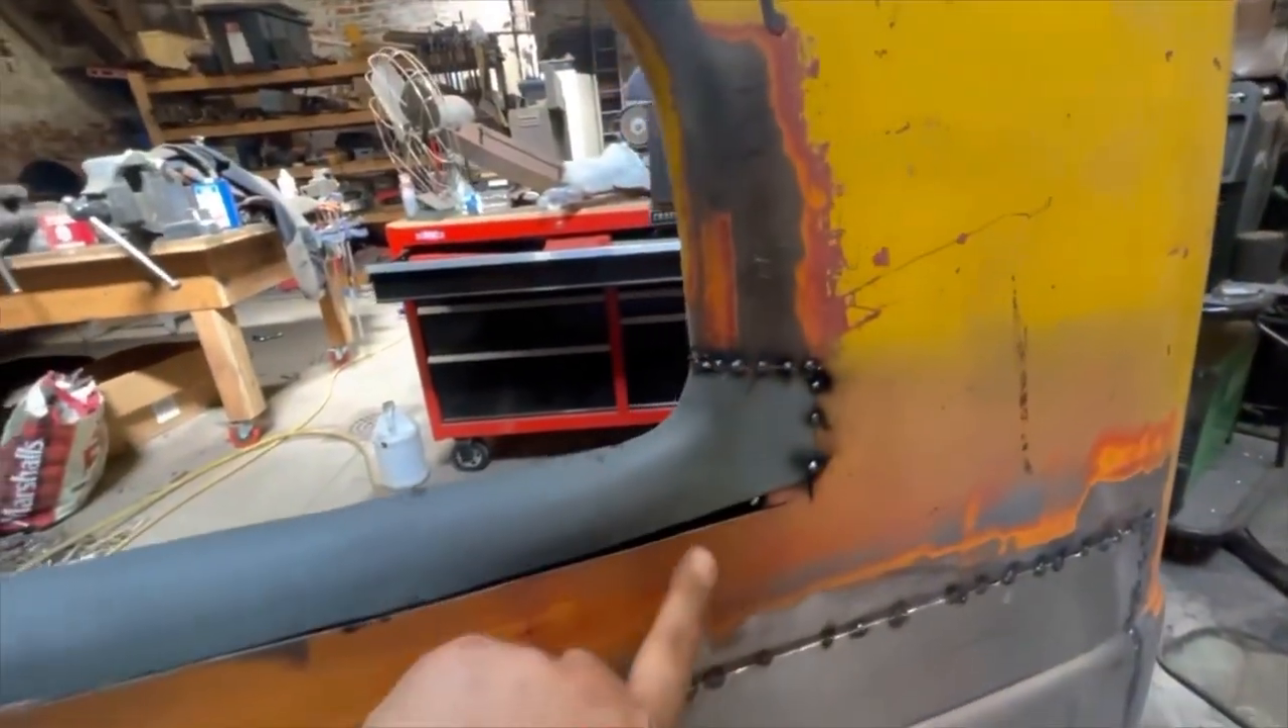I've got a little bit of a gap here that I'm going to have to address.